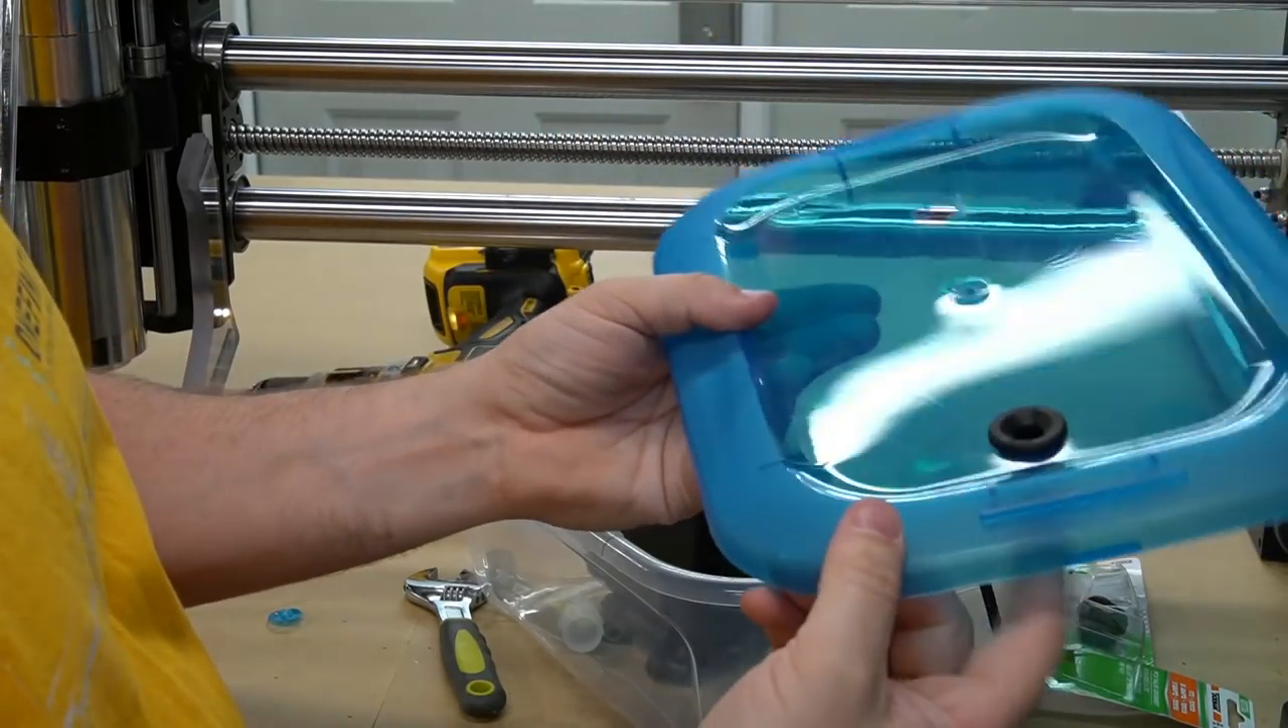Then I'm going to get the grommet that I bought at O 'Reilly's and stick it in this hole. It fits perfectly.